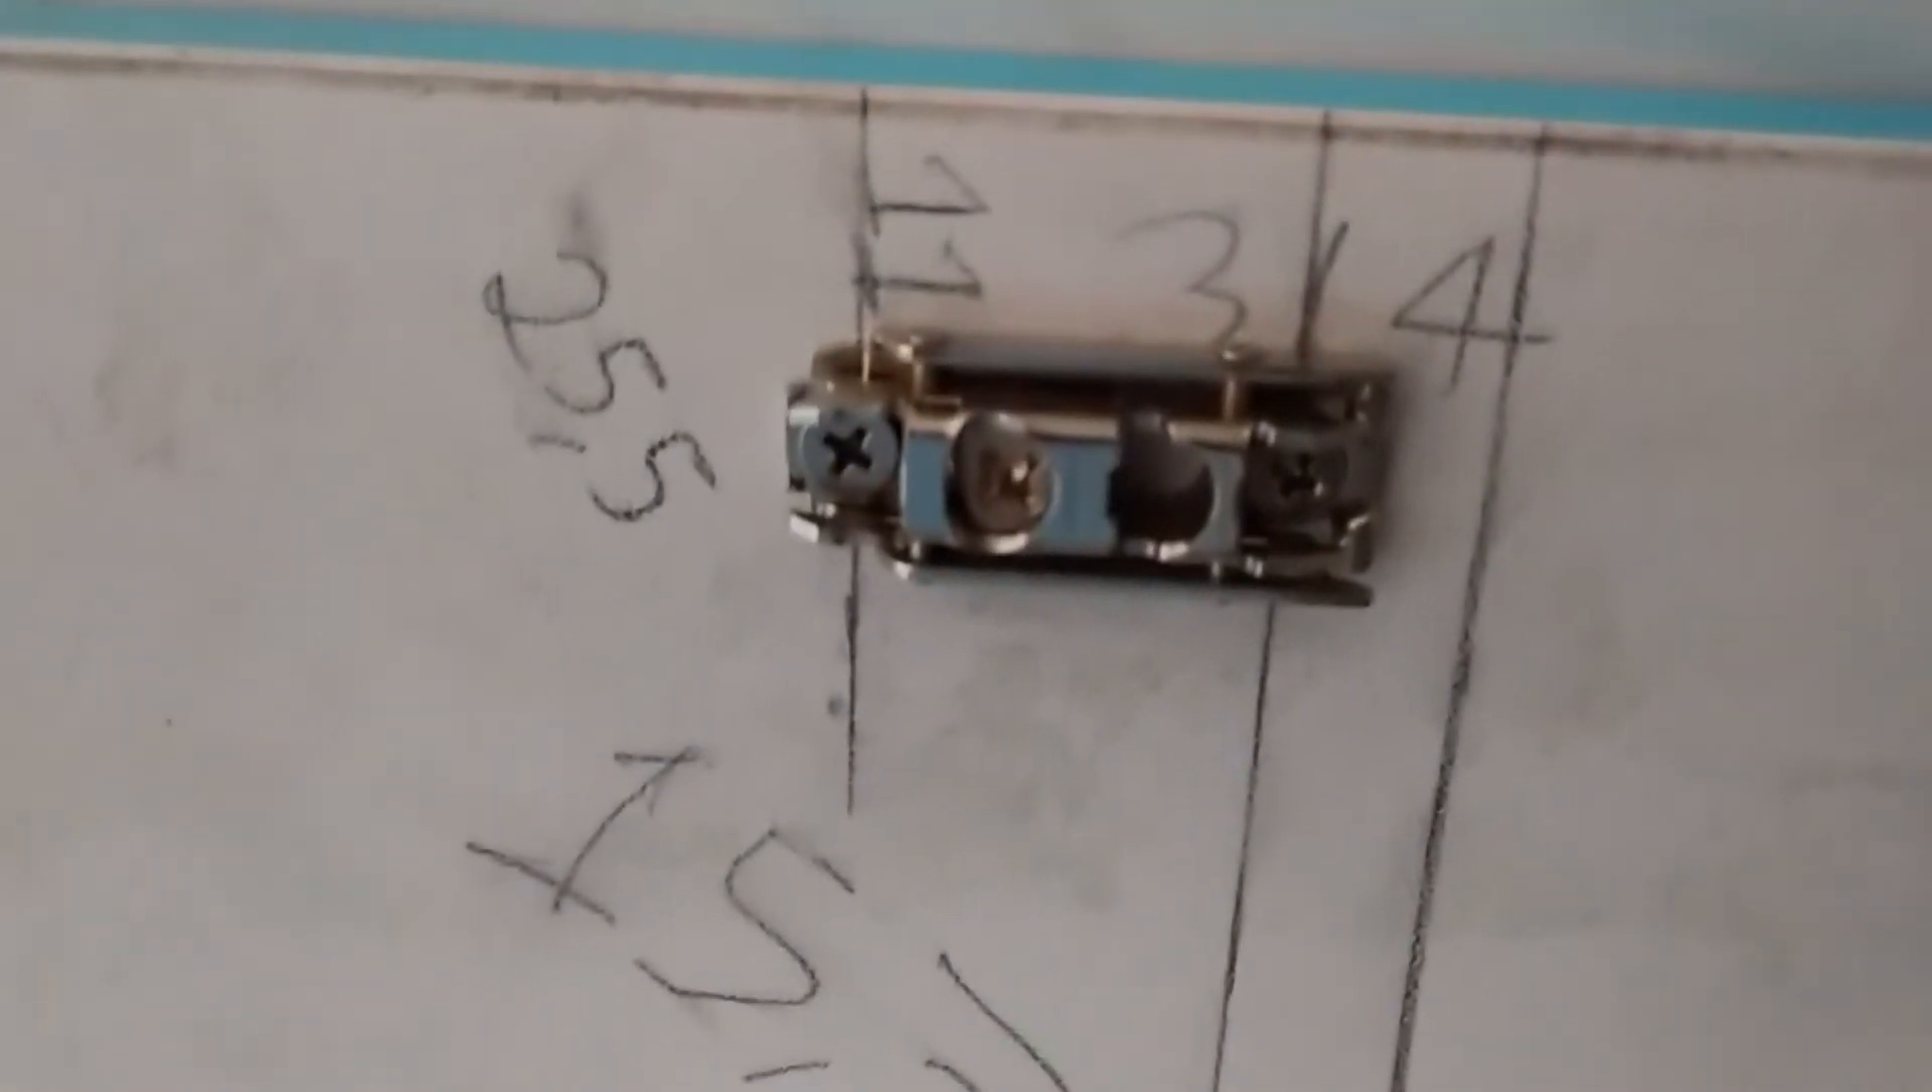Entonces aquí ya queda instalado nuestro soporte aquí lo tenemos.